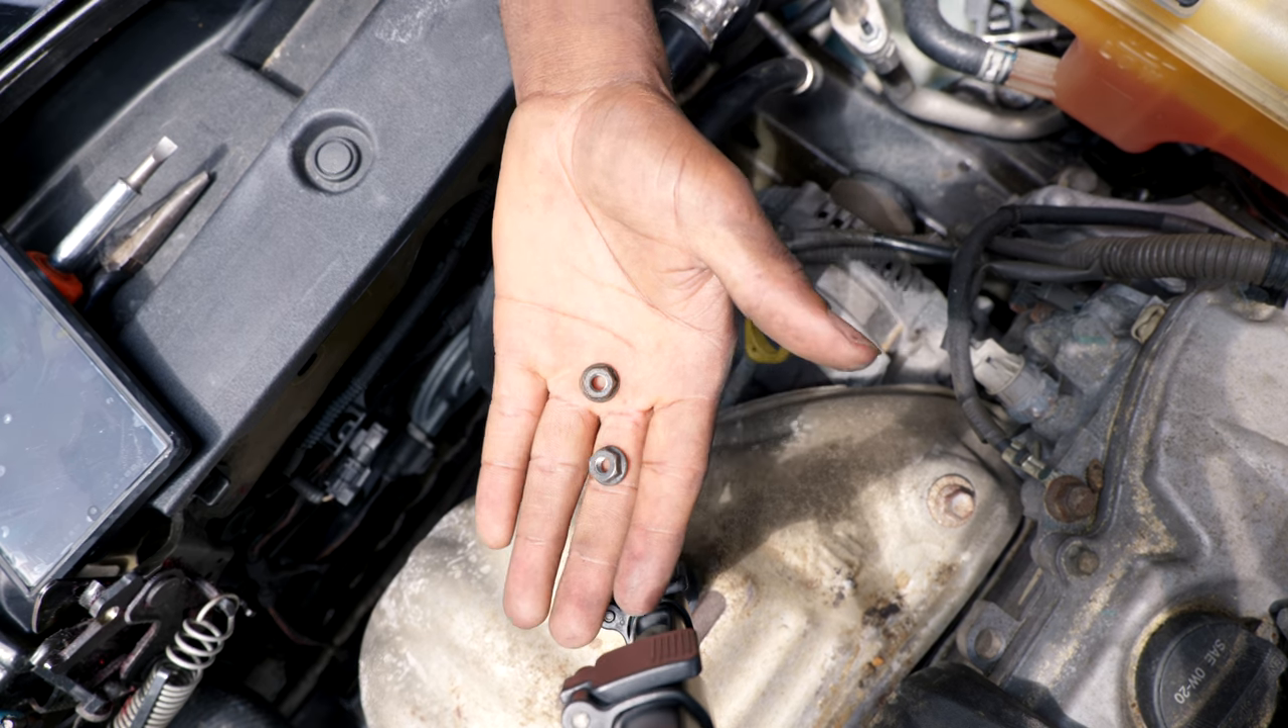All right, after struggling for a little bit I was able to remove the two nuts.